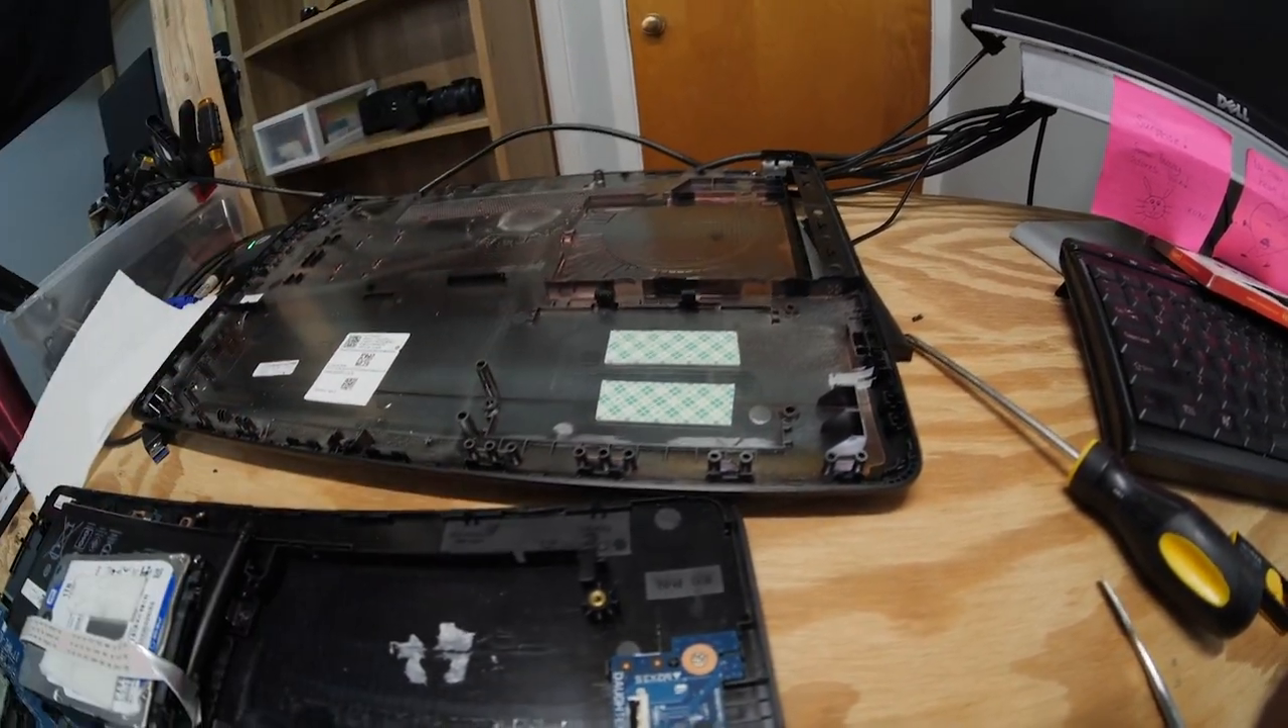But, now that I'm looking at it, this looks like double-sided tape with the backing not removed as well.